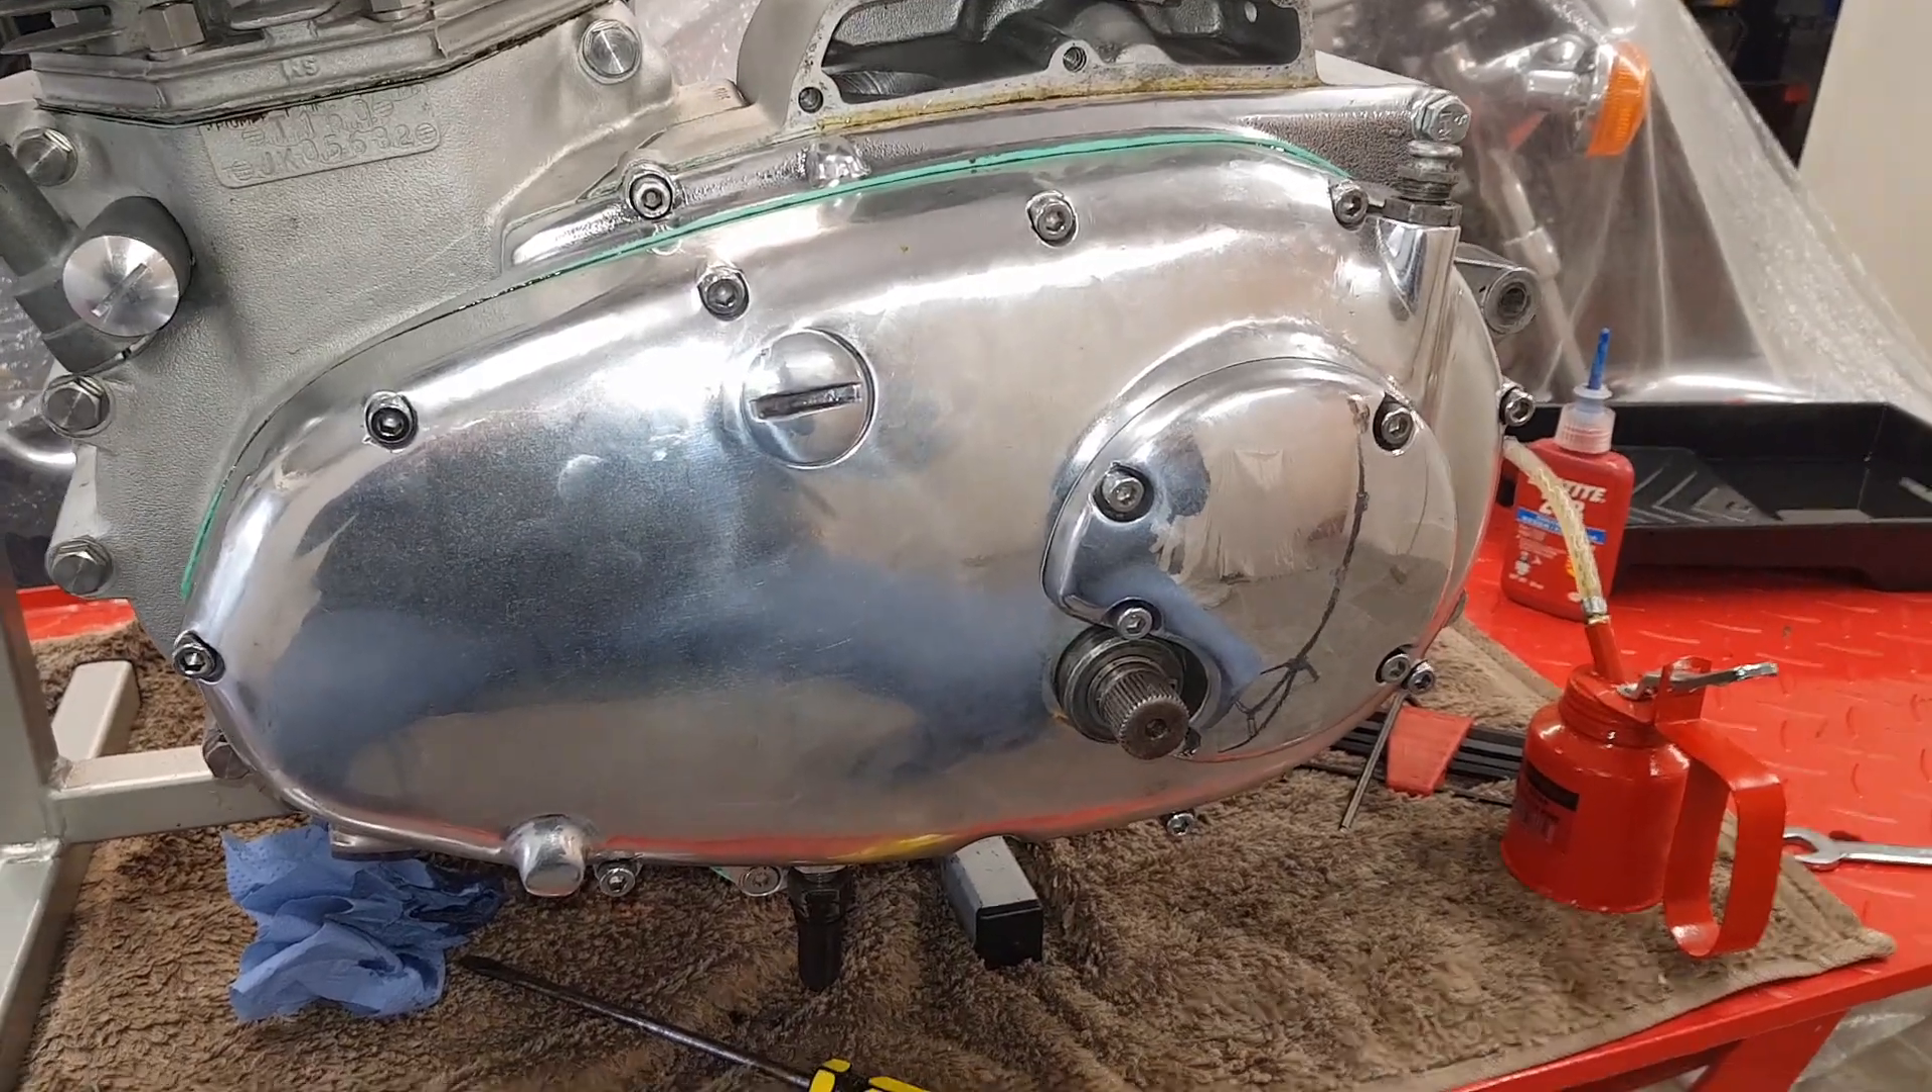And there we are primary chain case on.